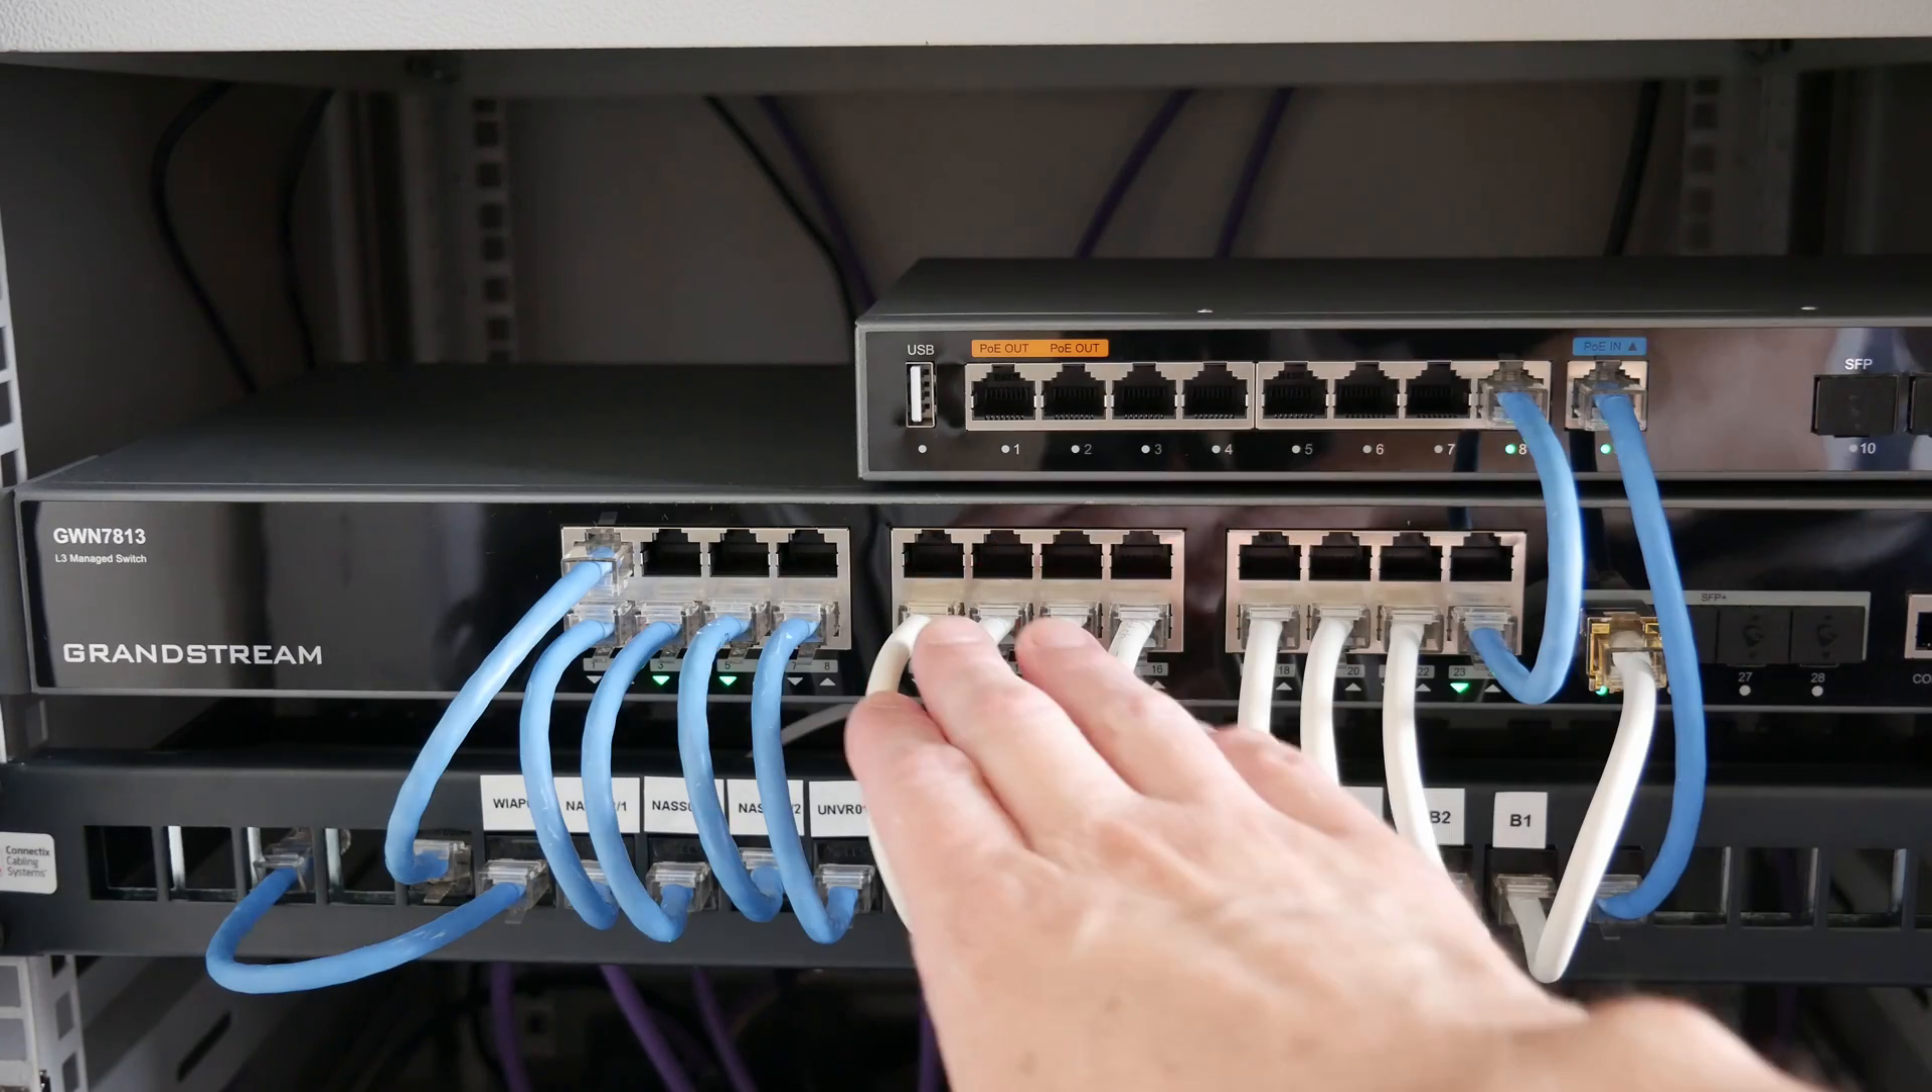I've got them all connected and as you can see the patch panel is a lot neater now it has the cables all connected labelled up.